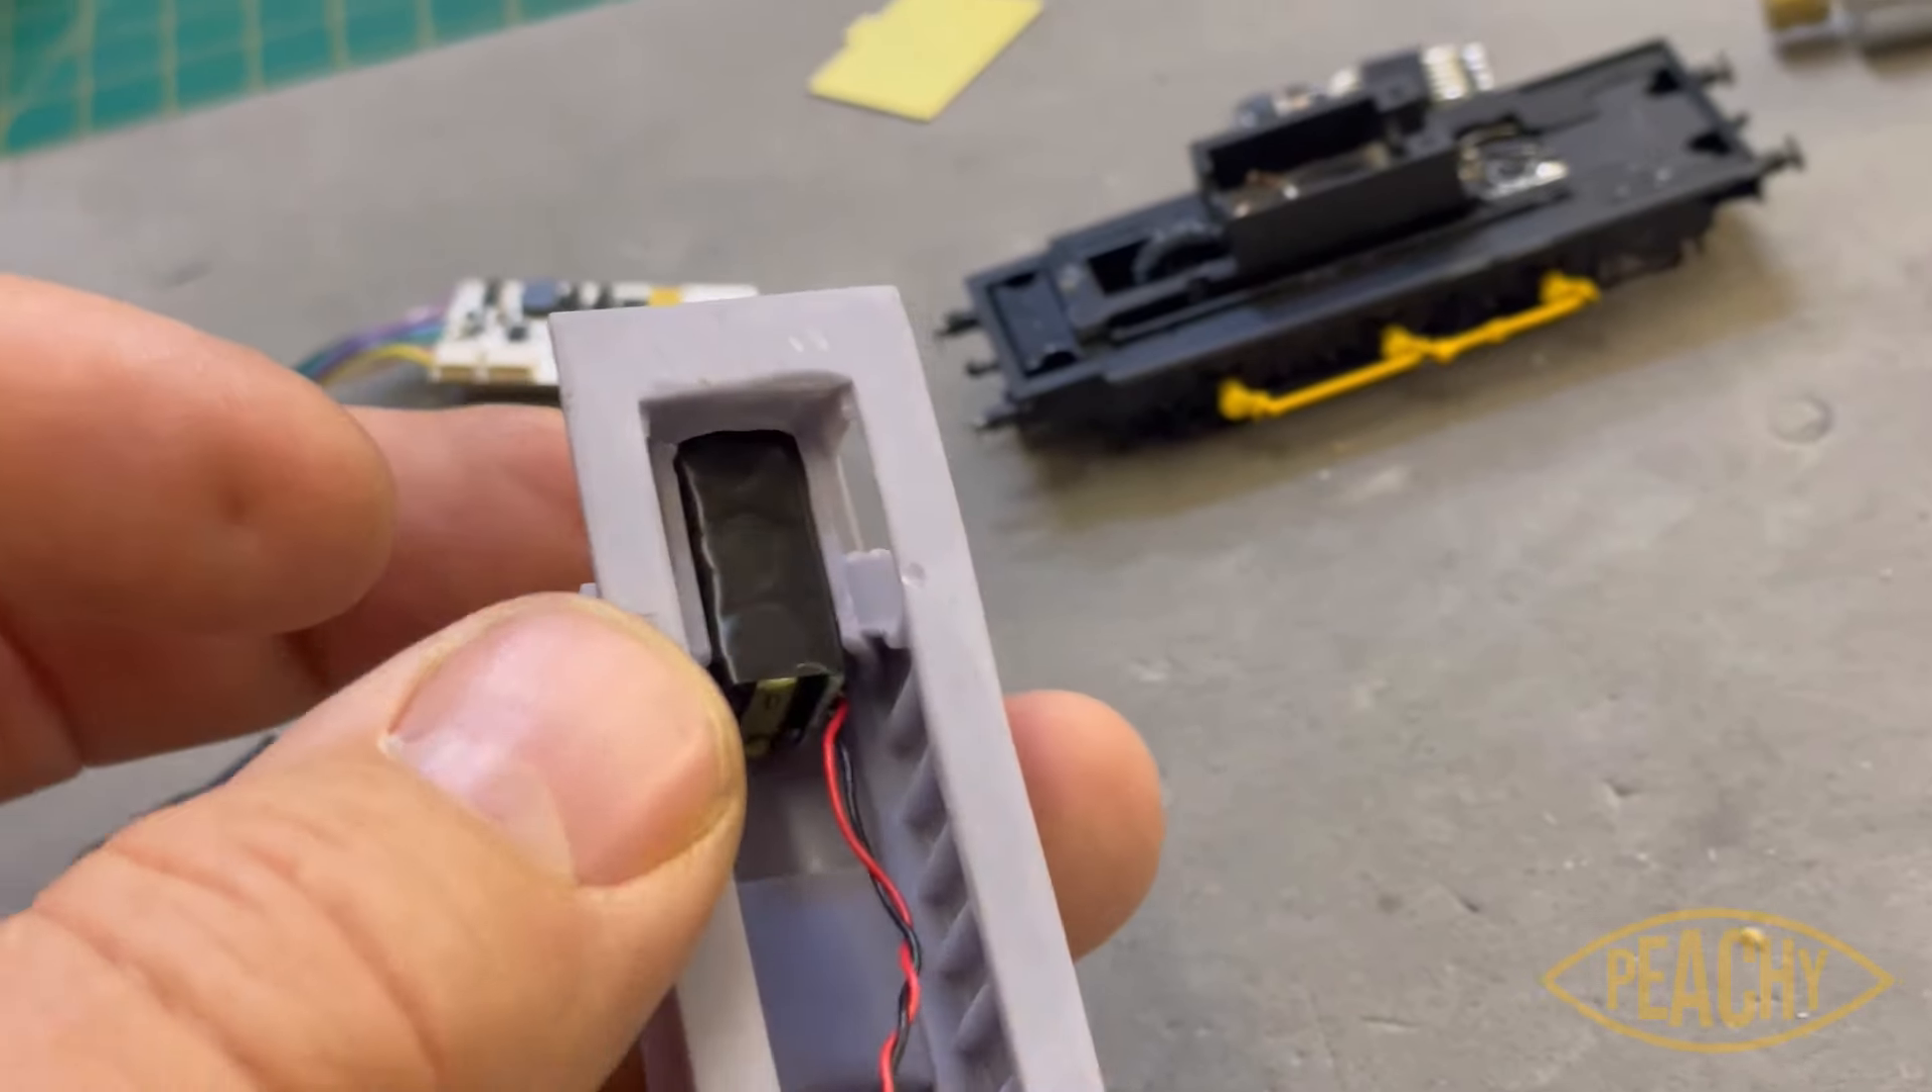Now there you see the power bank is nicely tucked away.